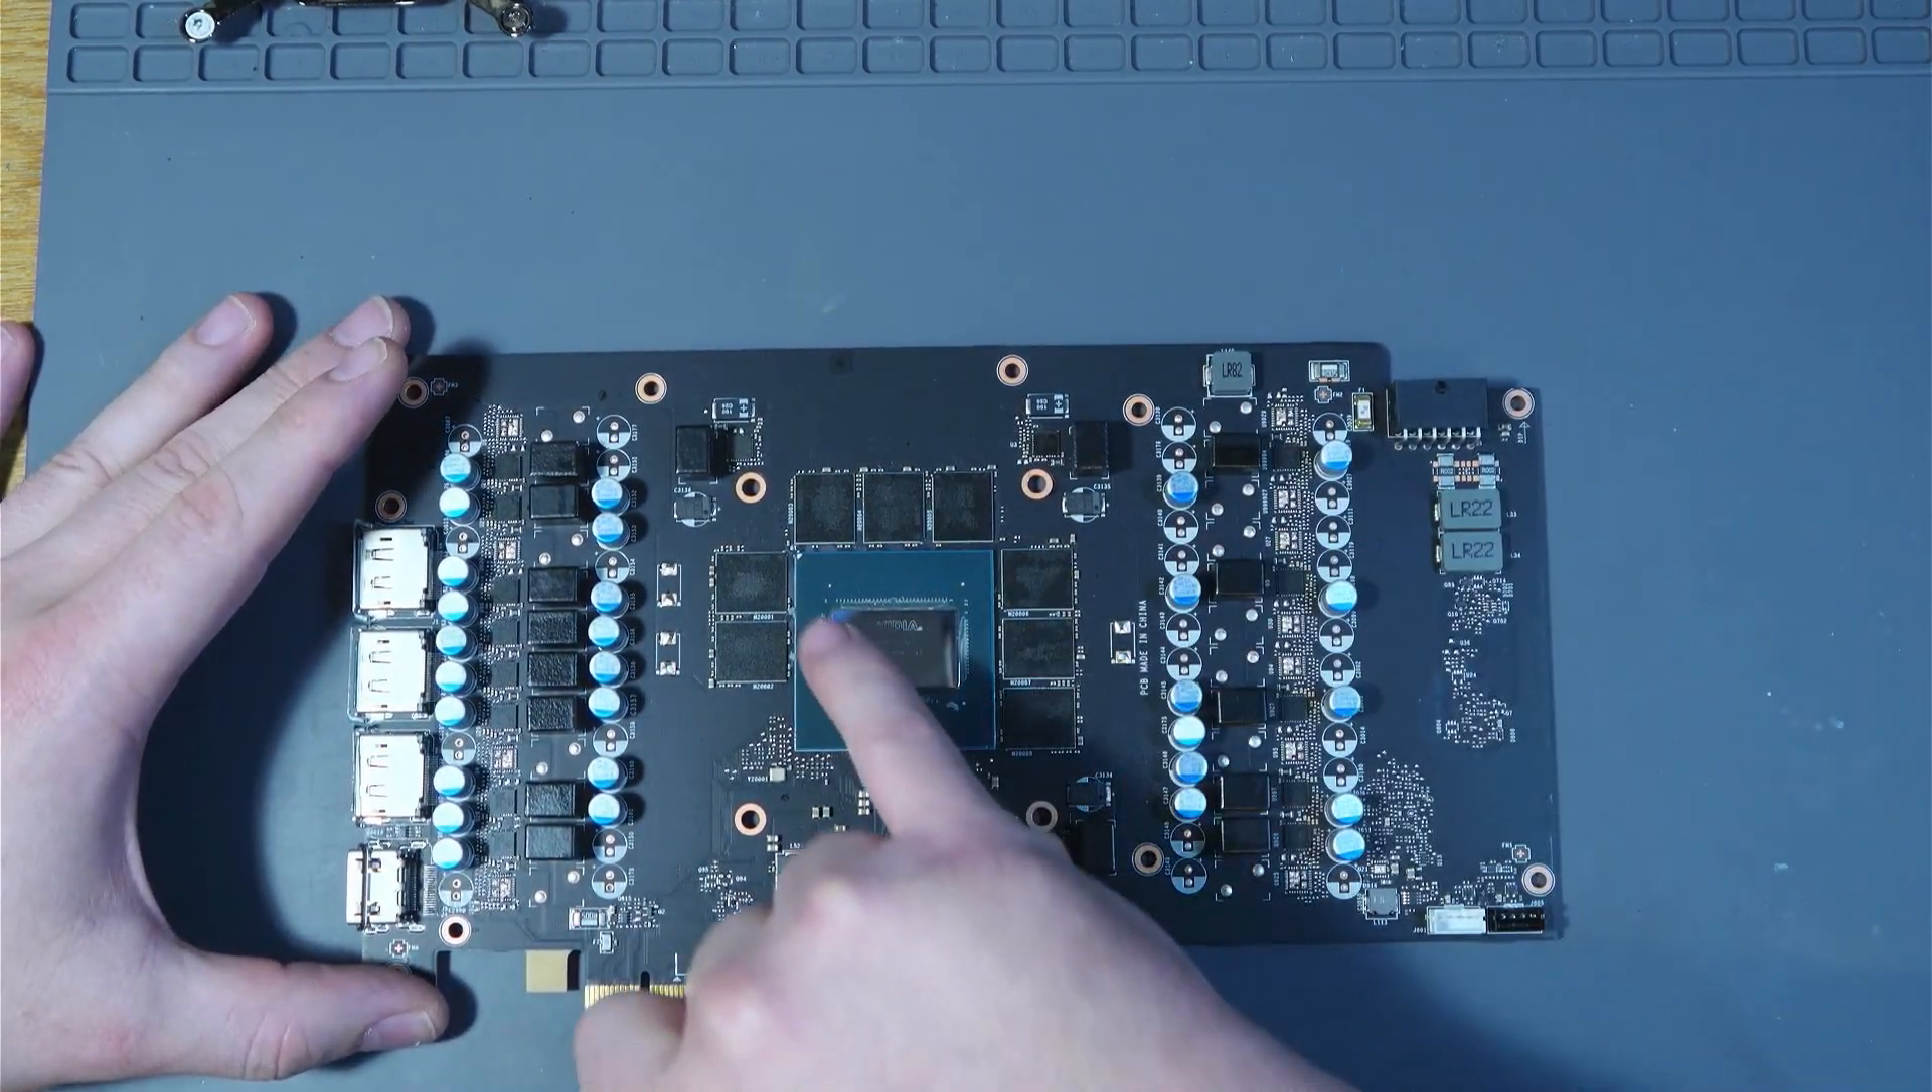Right so here's our stripped down board.